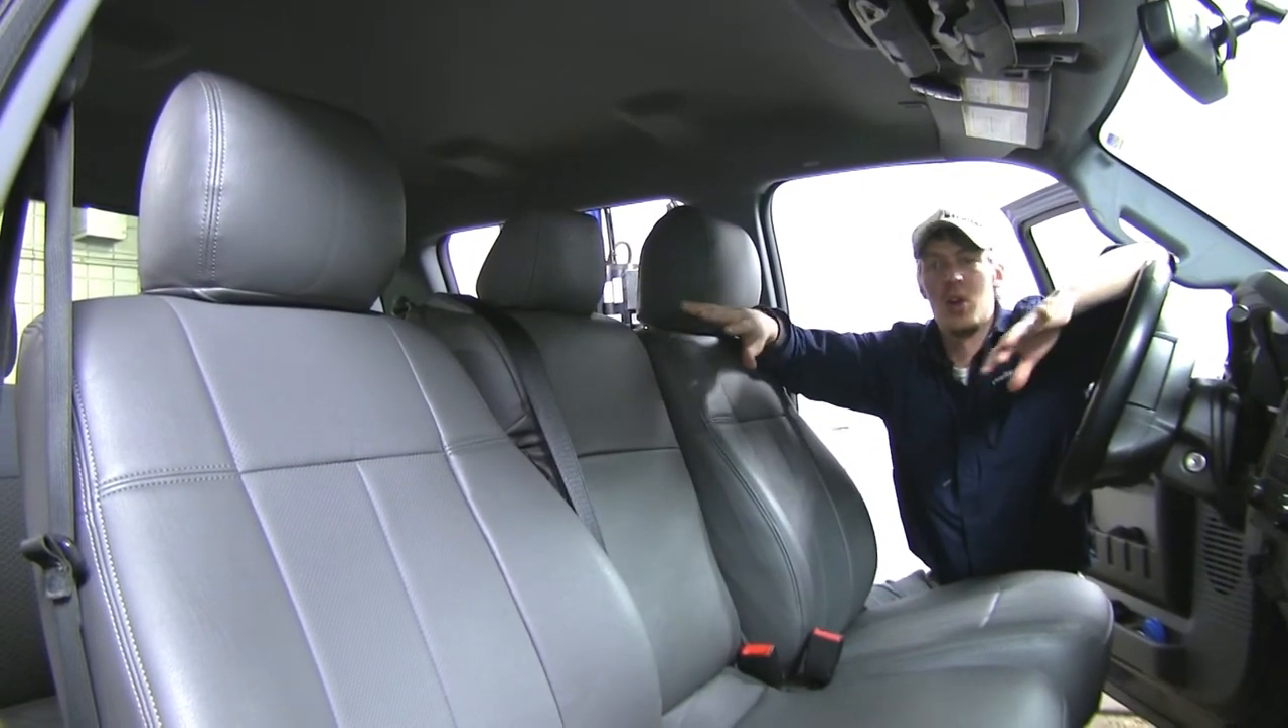Now we've gone ahead and finished up and put our headrest in.